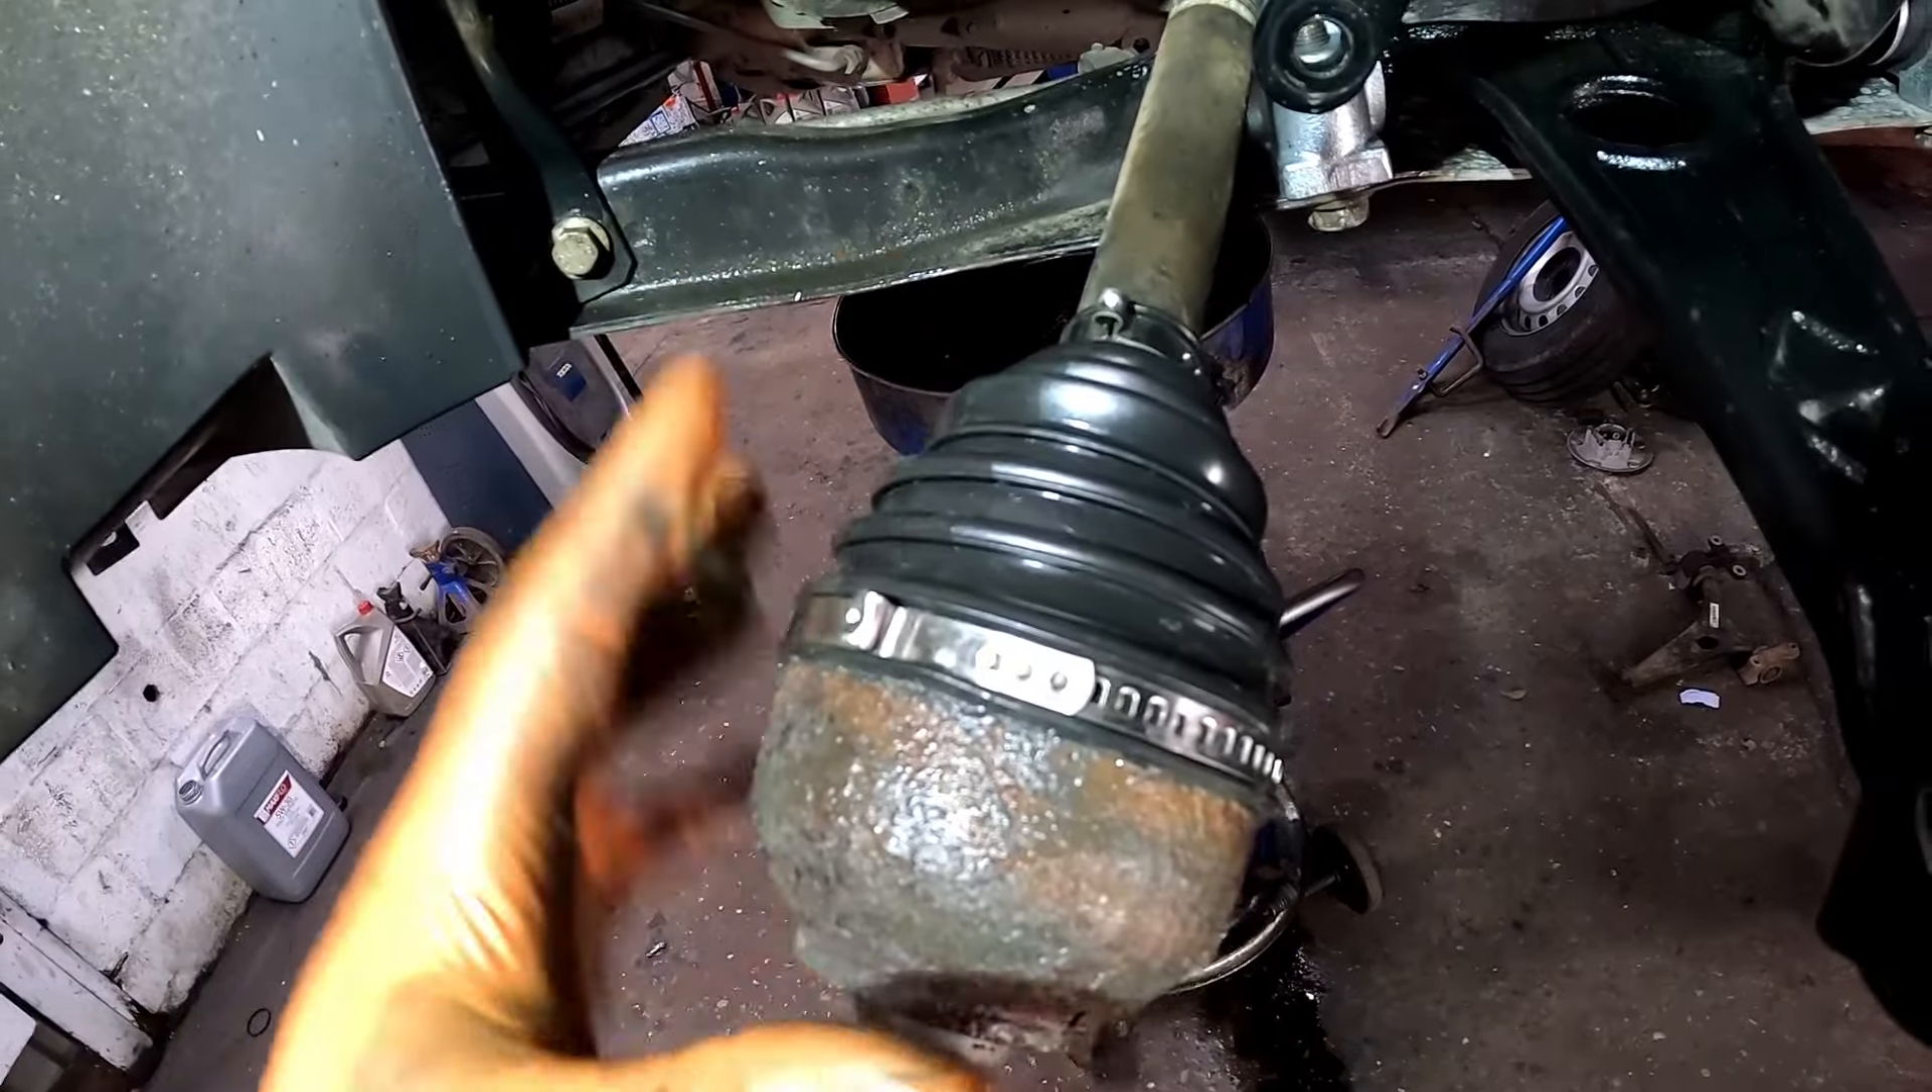That is one cv boot now fitted to the vehicle.